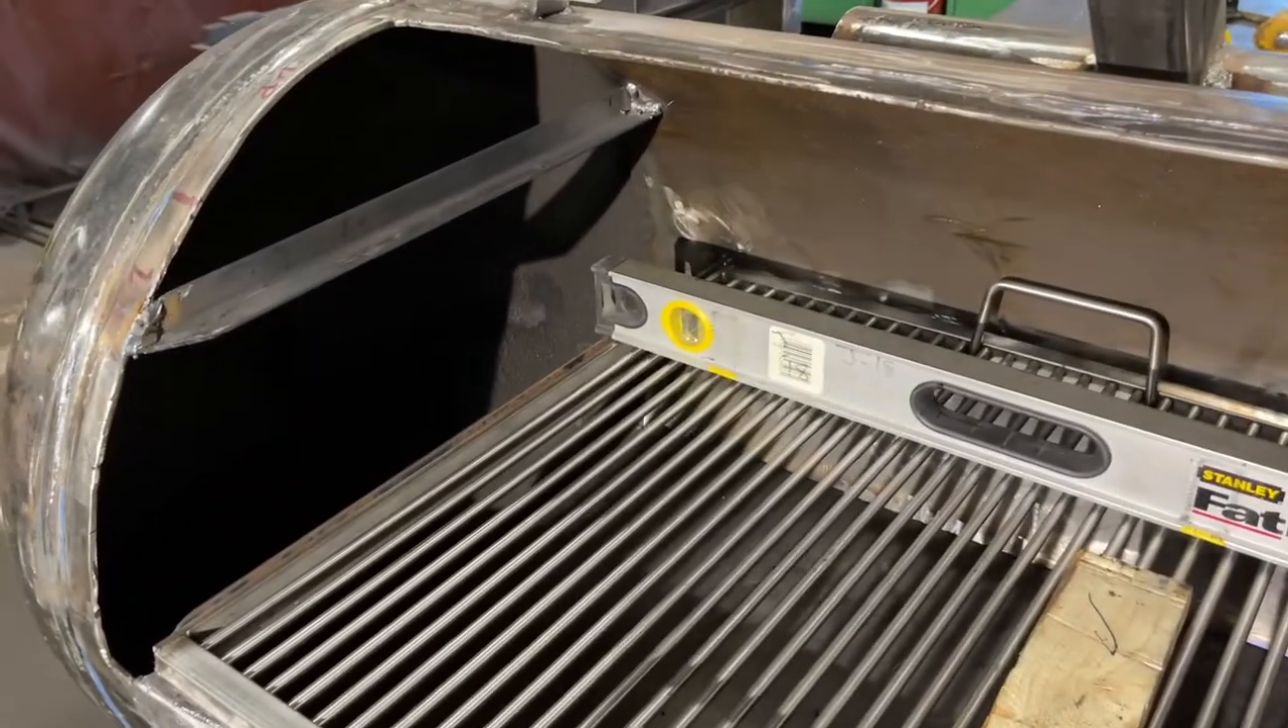I welded in these upper tracks in case I wanted to make some more grates through the top.